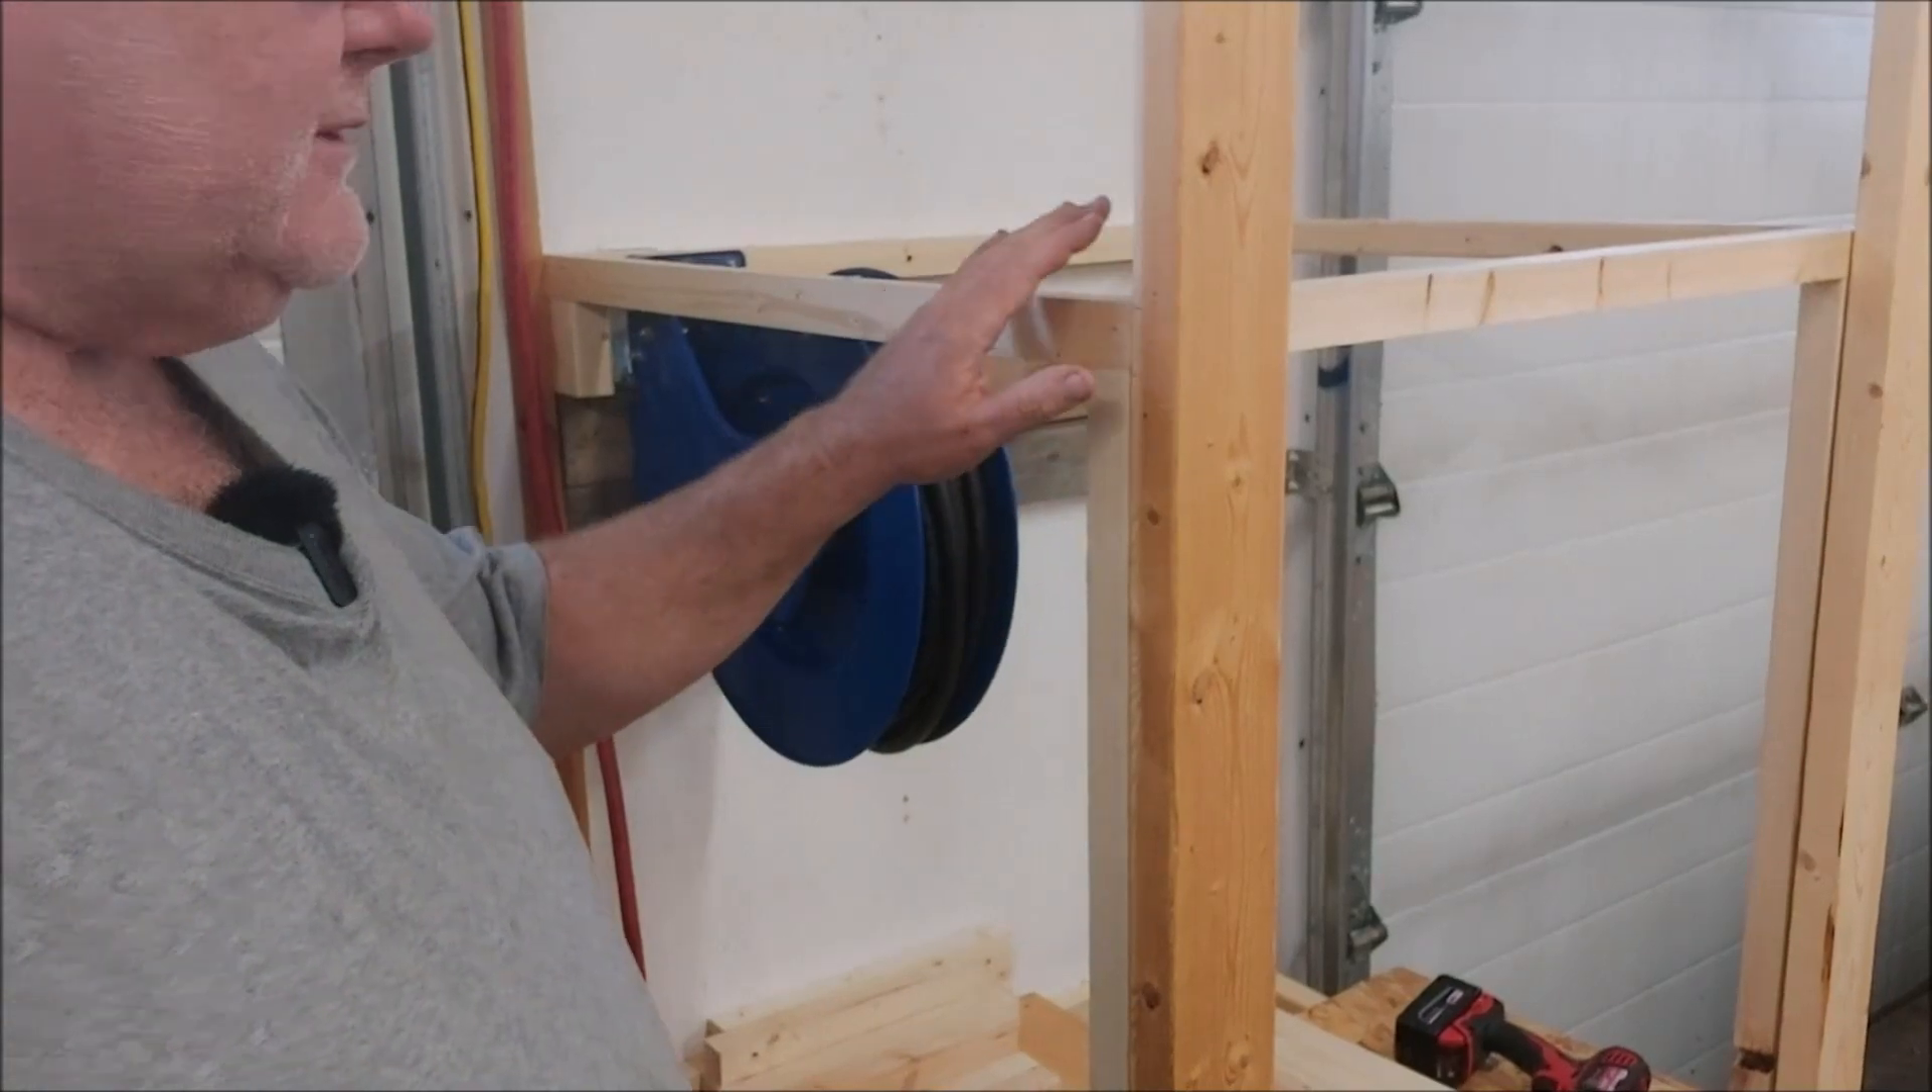You can see here, I haven't put the shelf on. So you can kind of see, you can kind of see the frame that I built.